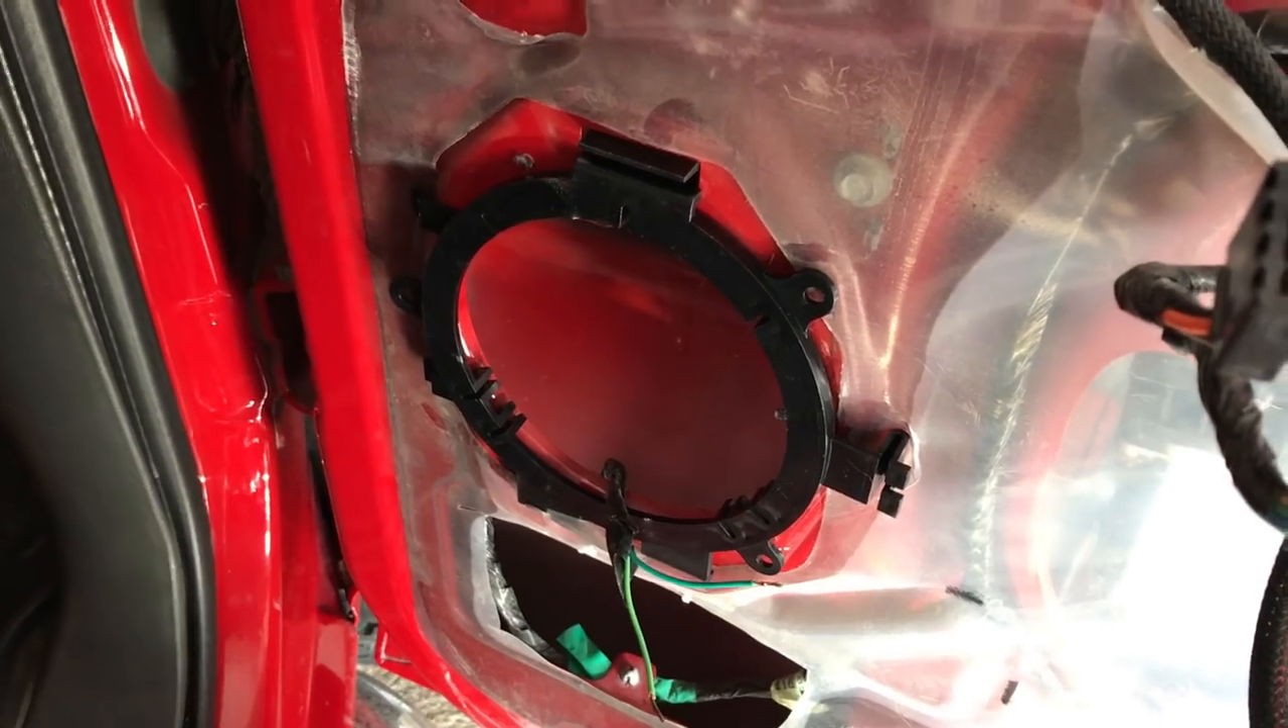All right we've got our bracket all in here.